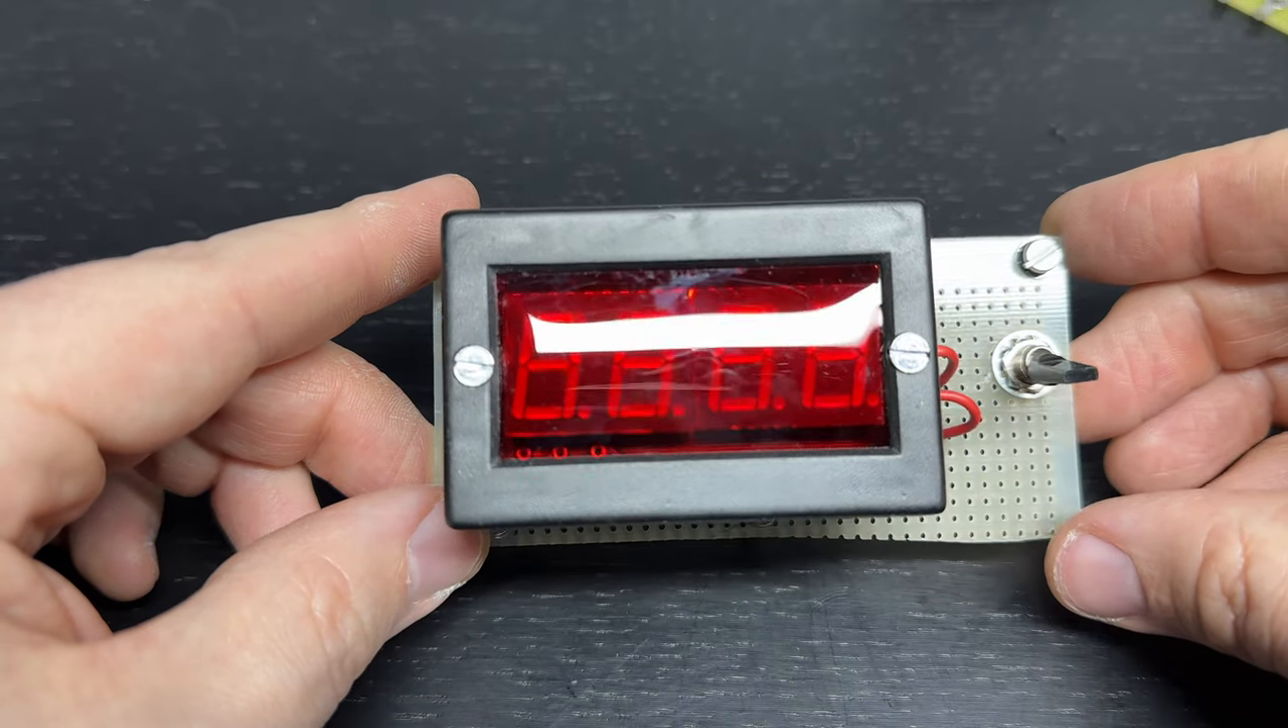So, die Displayeinheit ist auf der Platine montiert.